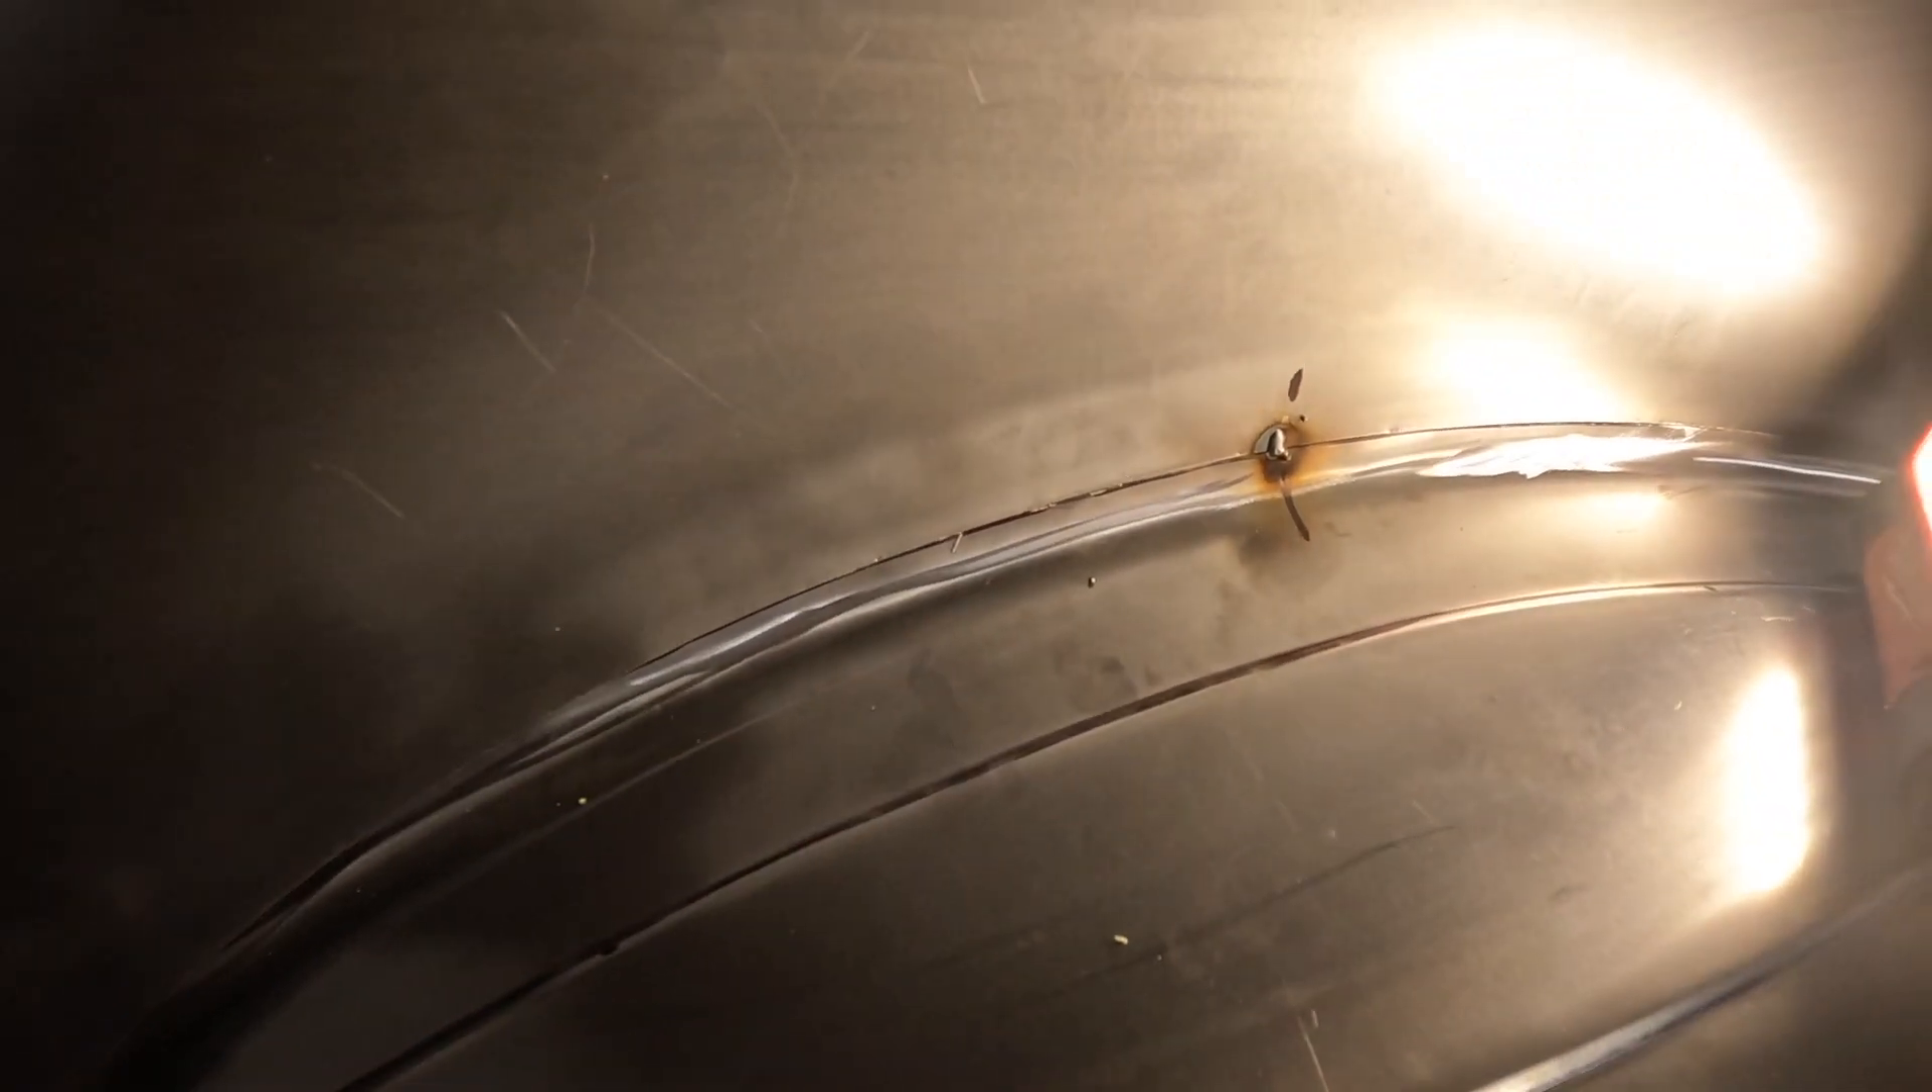We've just got one tack weld in the center.